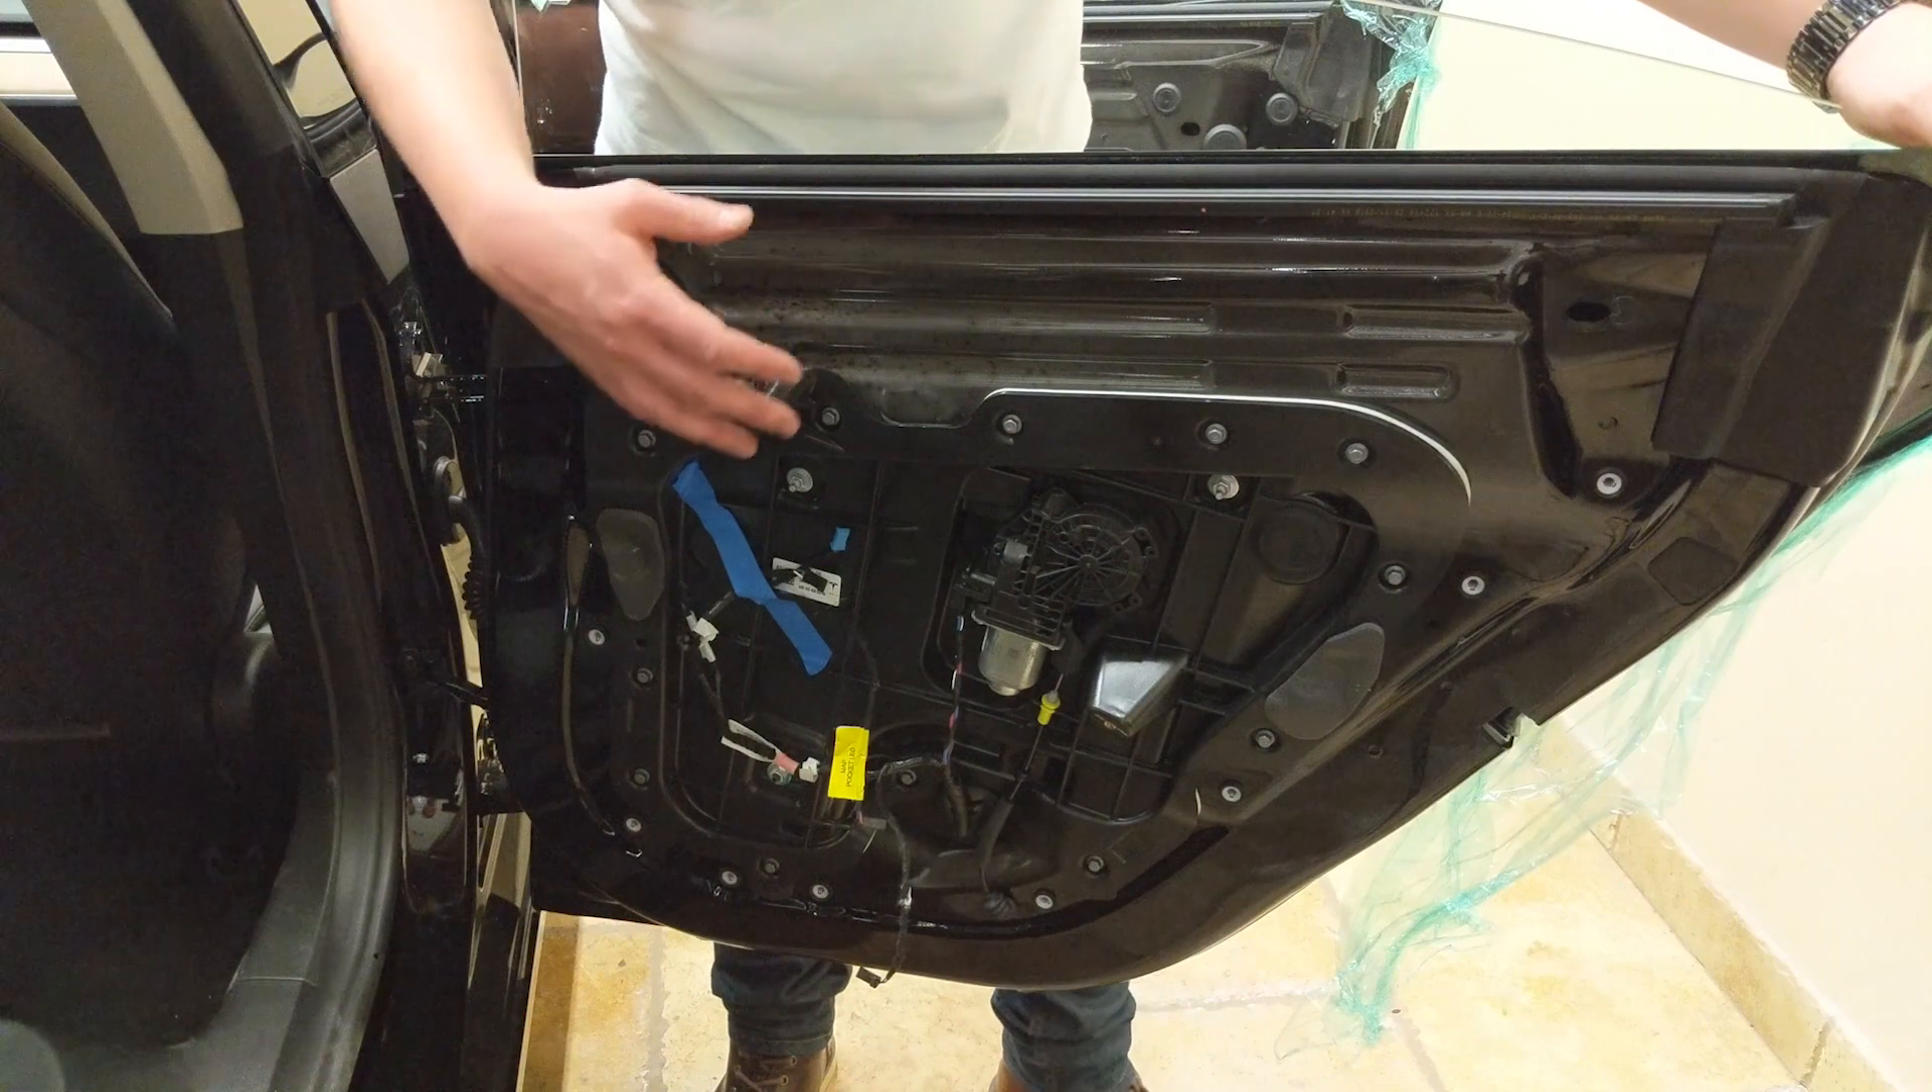This is what the rear door looks like once the panel is removed.